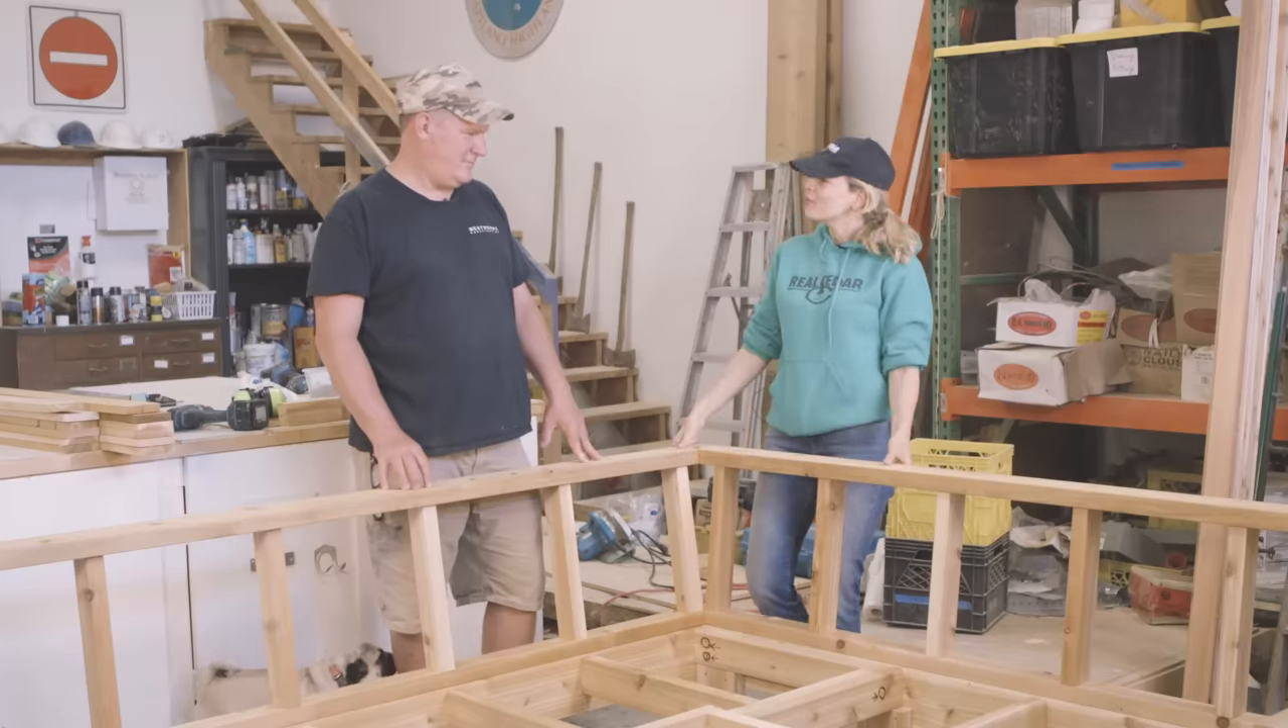So the backrest frames are all installed and it's very sturdy yet the wood is surprisingly lightweight.